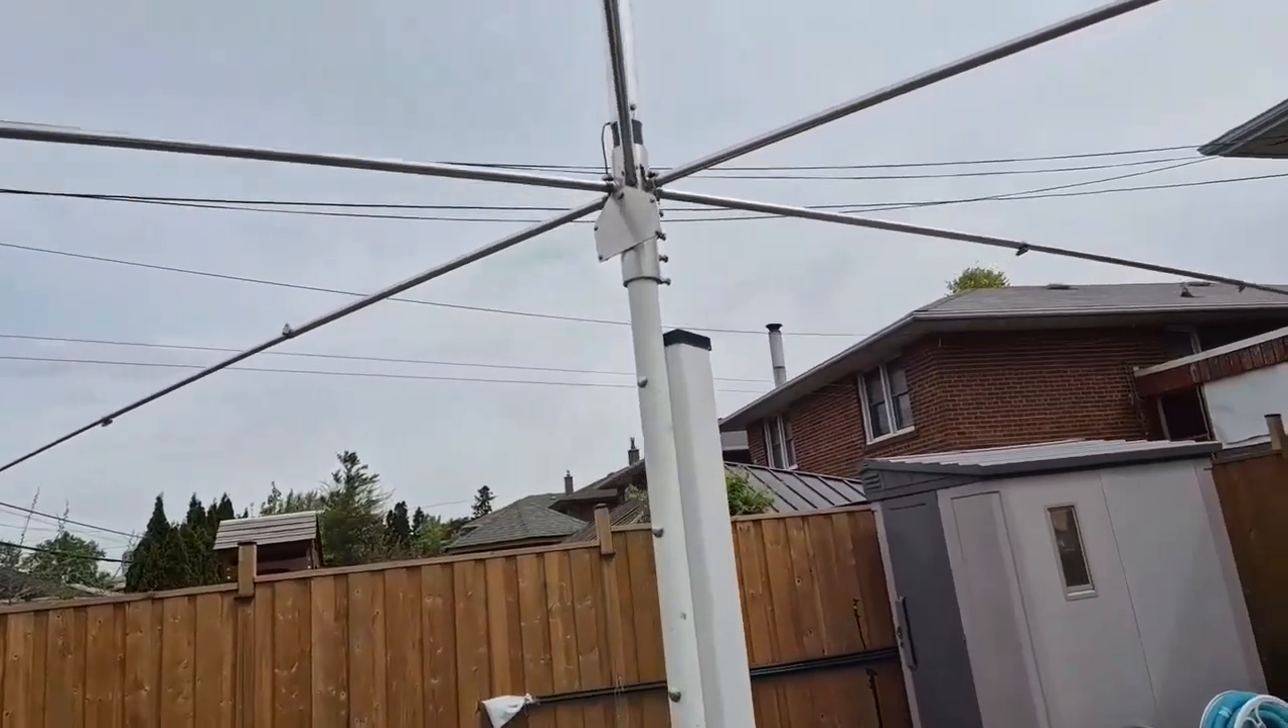And now i have also installed the ground plane radials all around.